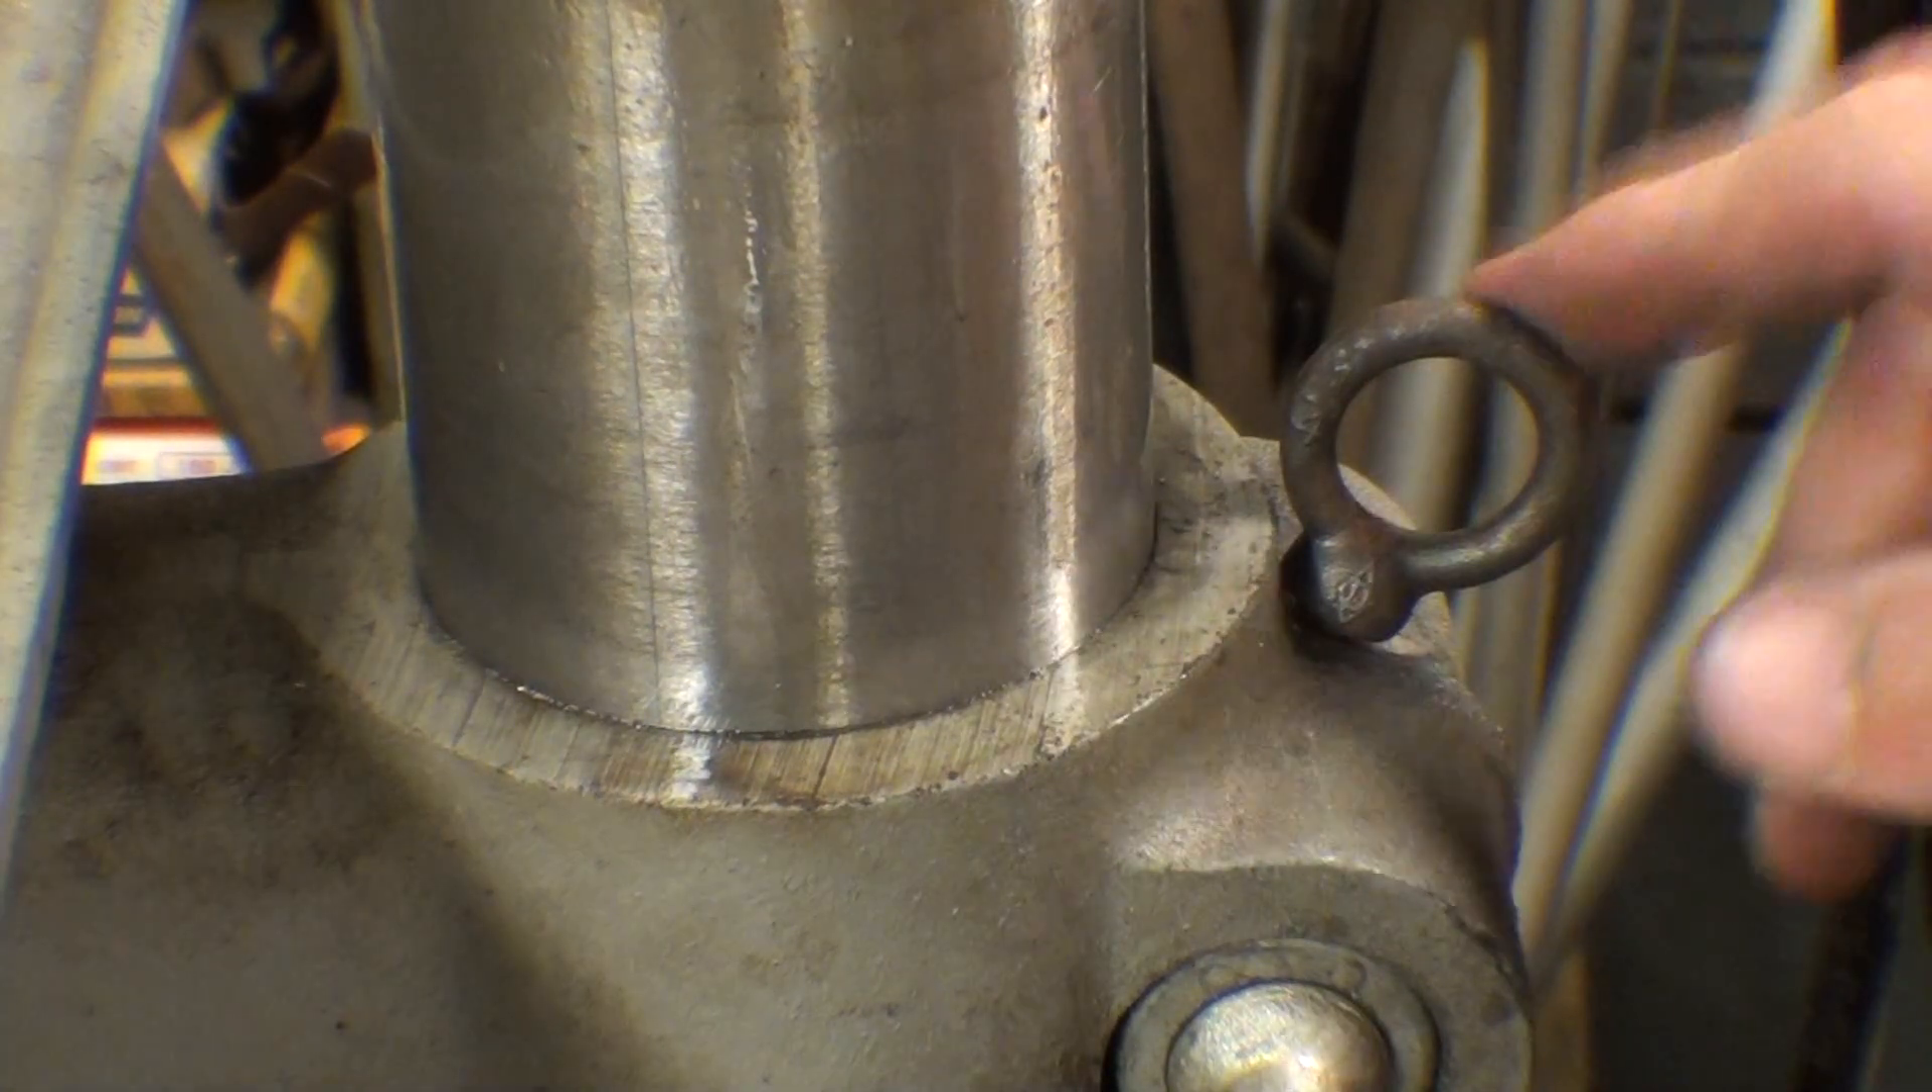Now, if you look on the back of the table here, where it clamps to the column, you can see that I have screwed an eye hook in there.